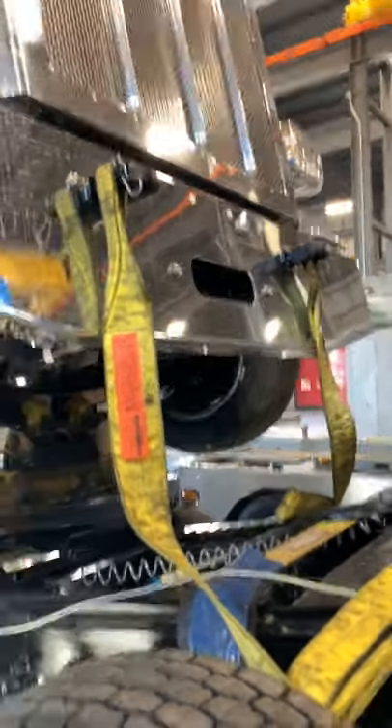All right so now we have the straps on the hooks.